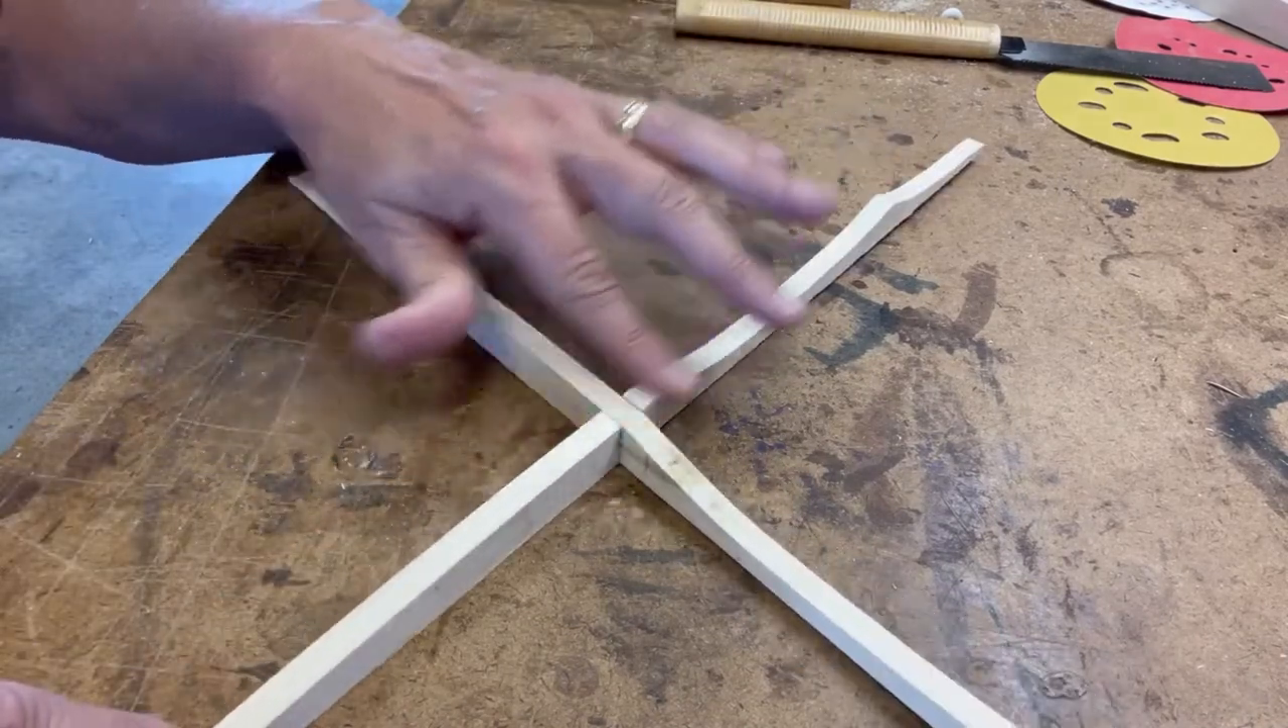I finished cutting the X brace to the rough shape, and I've cut a lap joint in it. You can see, and it fits over, like so.